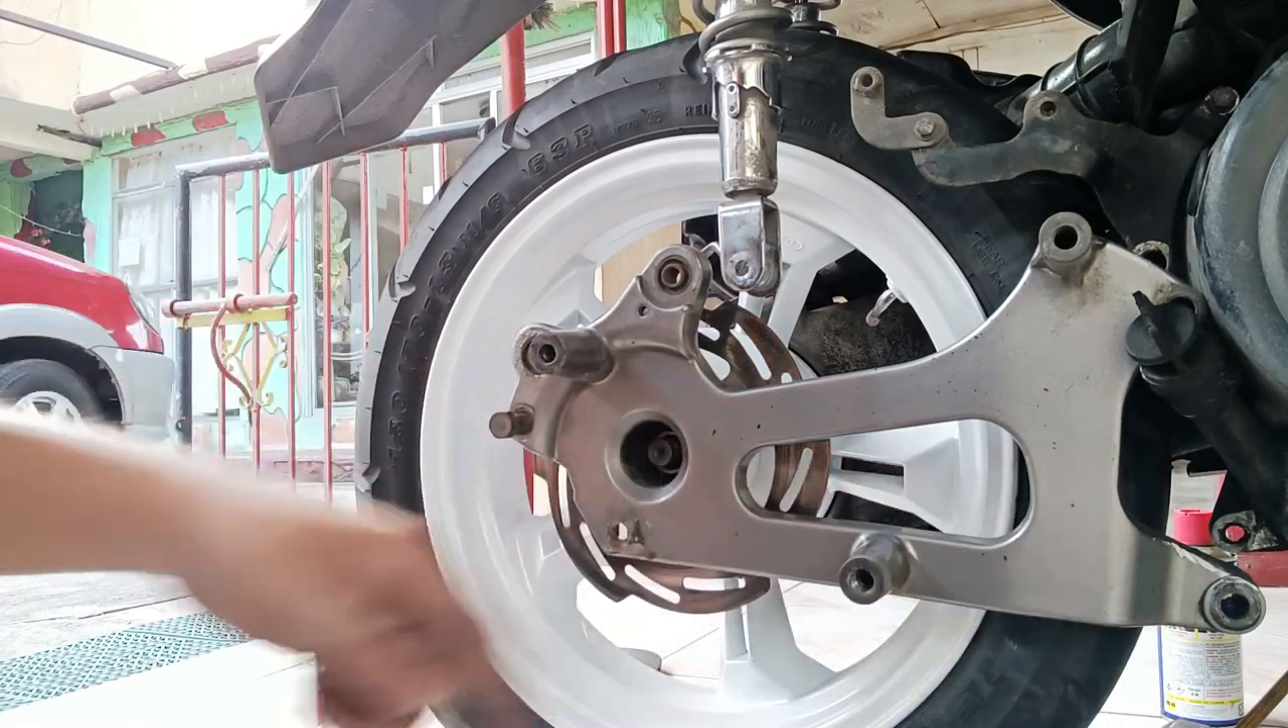Nakasalpak na natin yung swing arm.